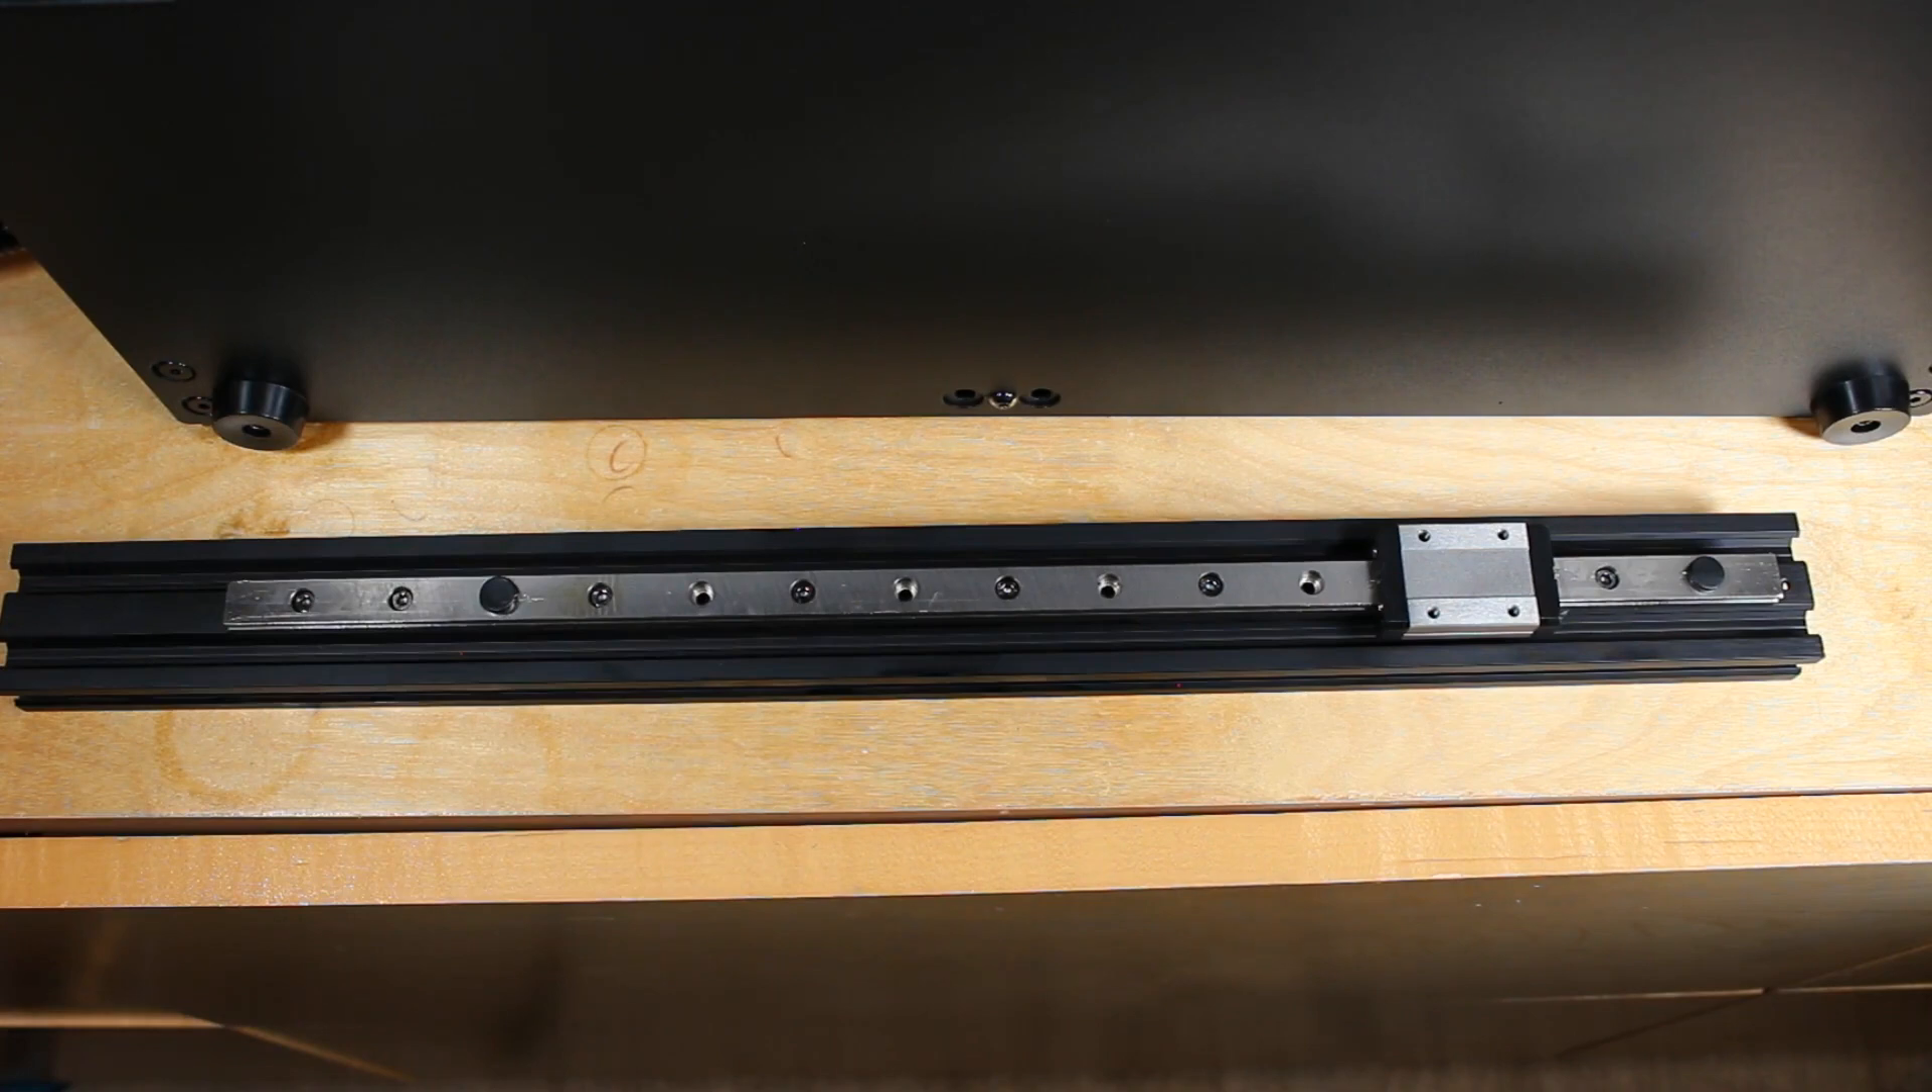The Z-axis has these 12mm rails that are already attached.